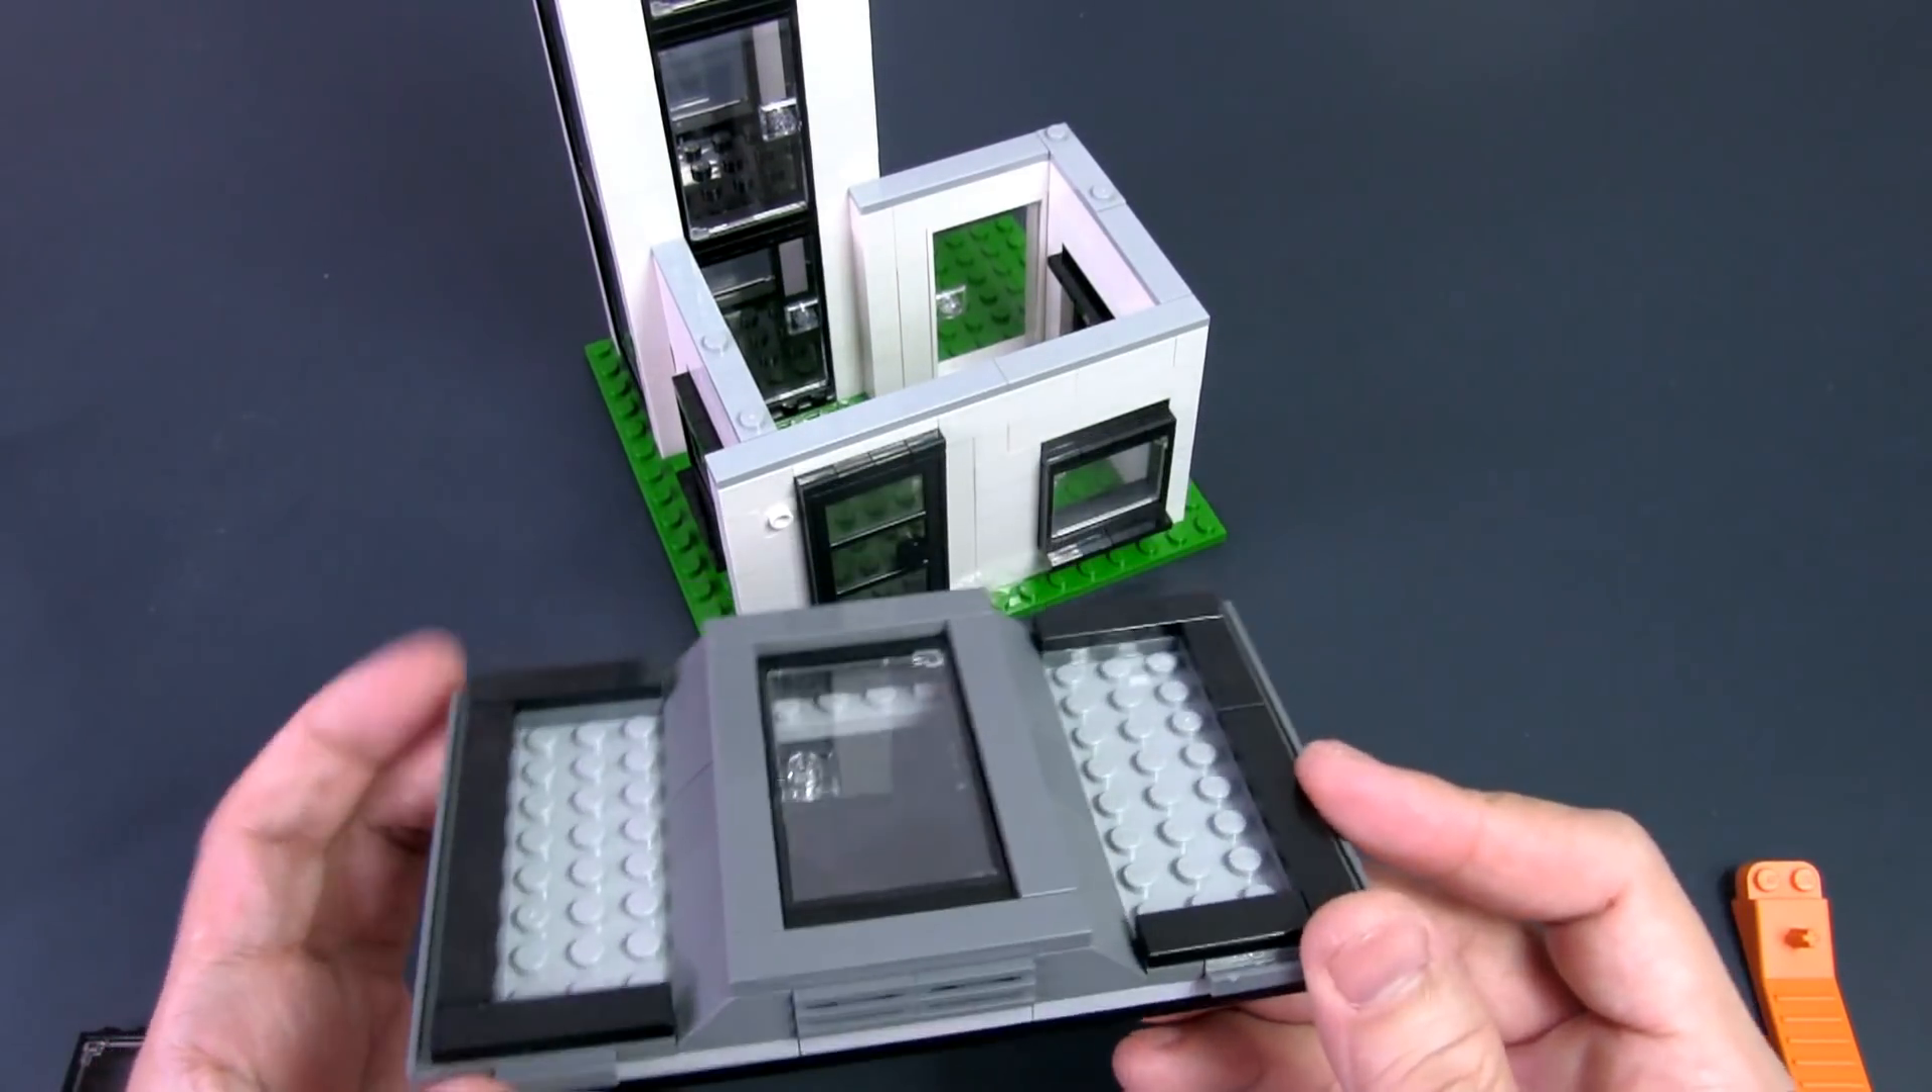So here's the finished roof with the skylight. I've added modified rail plates all around as well as tiles to give it a very complete look.